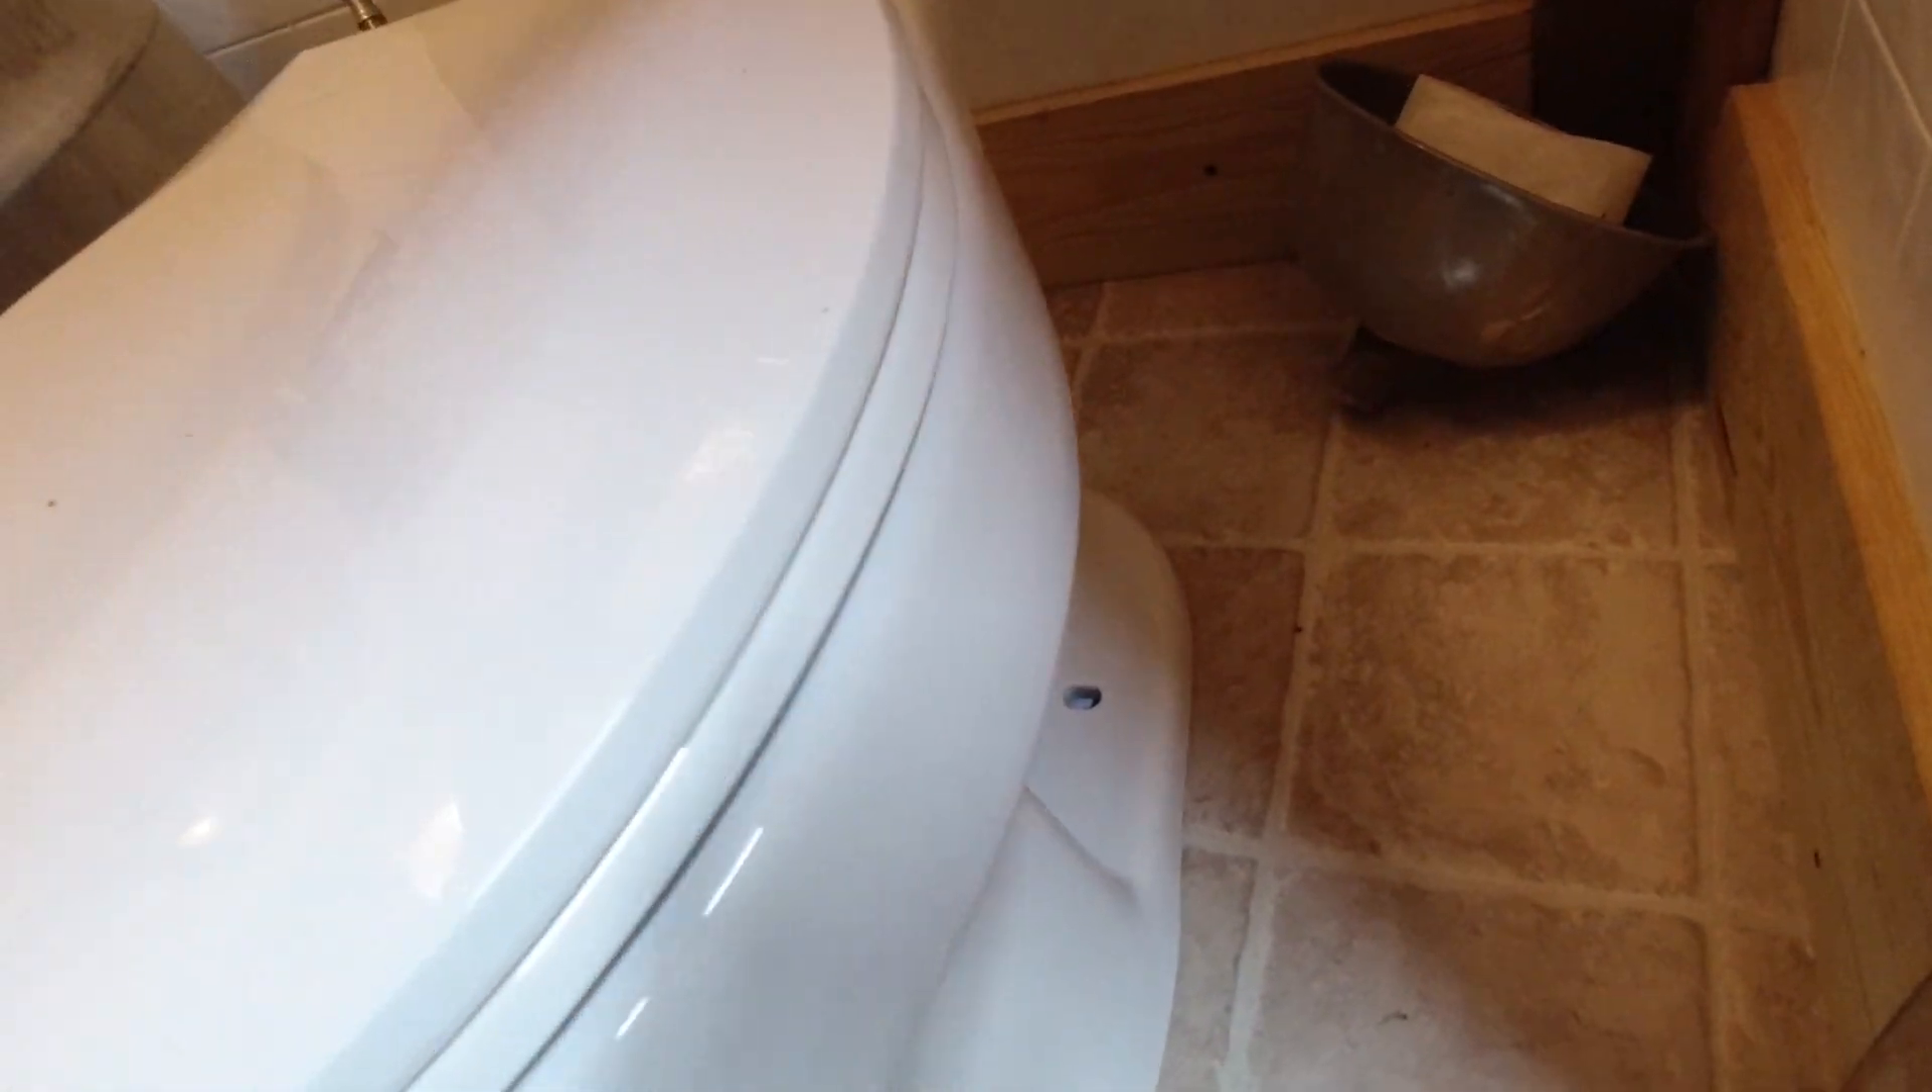But, it's hooked in, but I'm not going to turn the water on yet because, you may notice, on the bottom, there are no bolts yet.